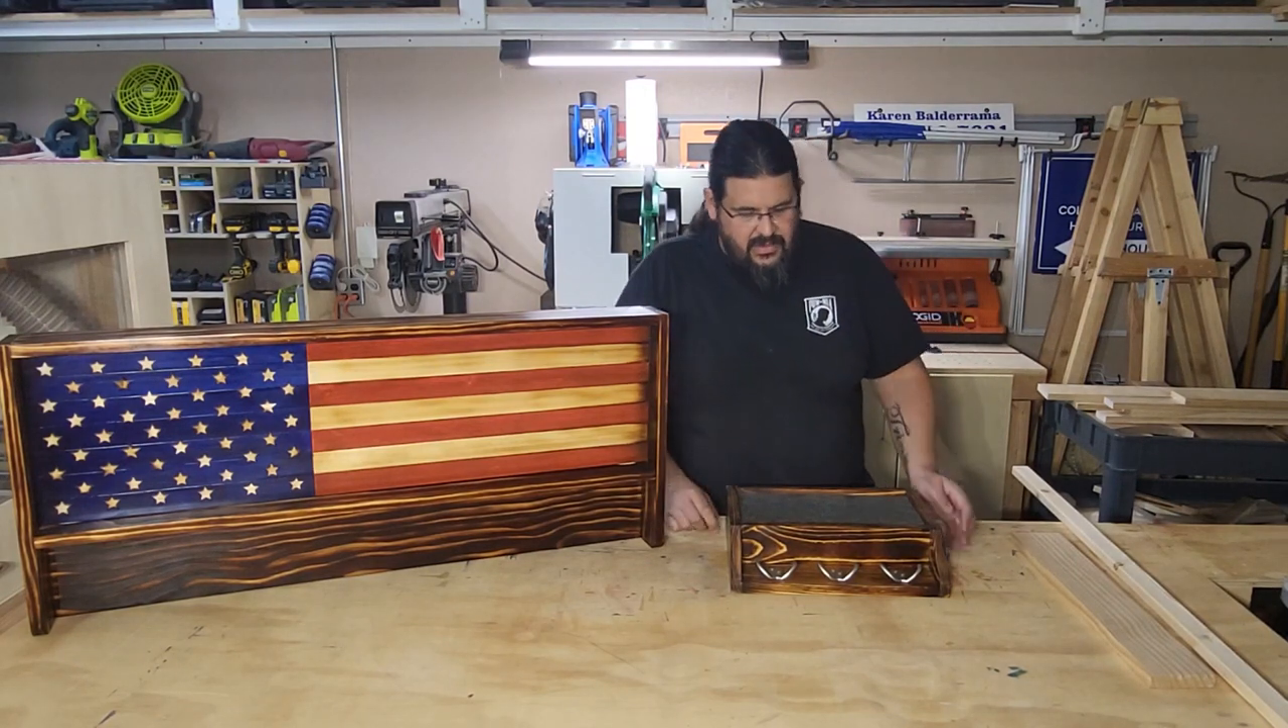This is an American flag coat rack. It's done except for the hooks that need to be installed and this is one of my concealment key boxes for you to hang your keys and stuff on.